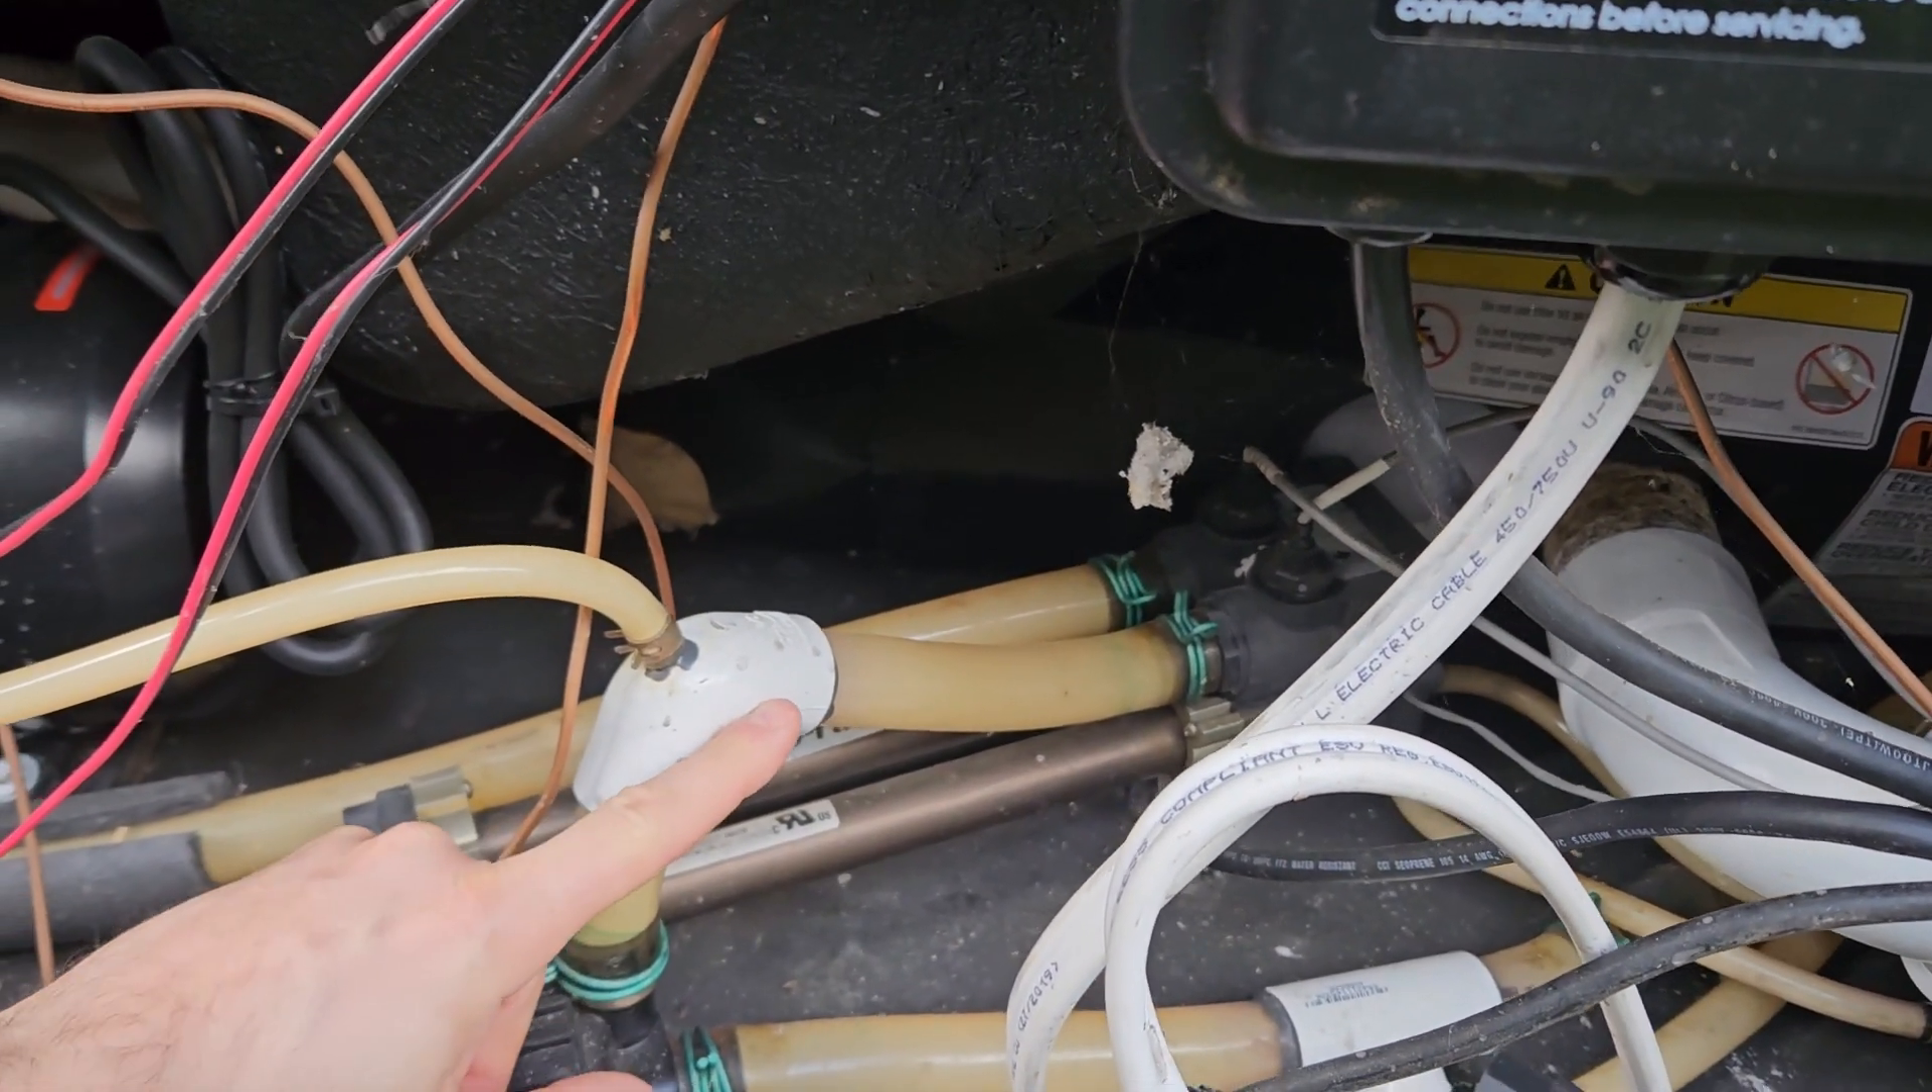Um, you can see here that they've glued in these PVC hard fittings.